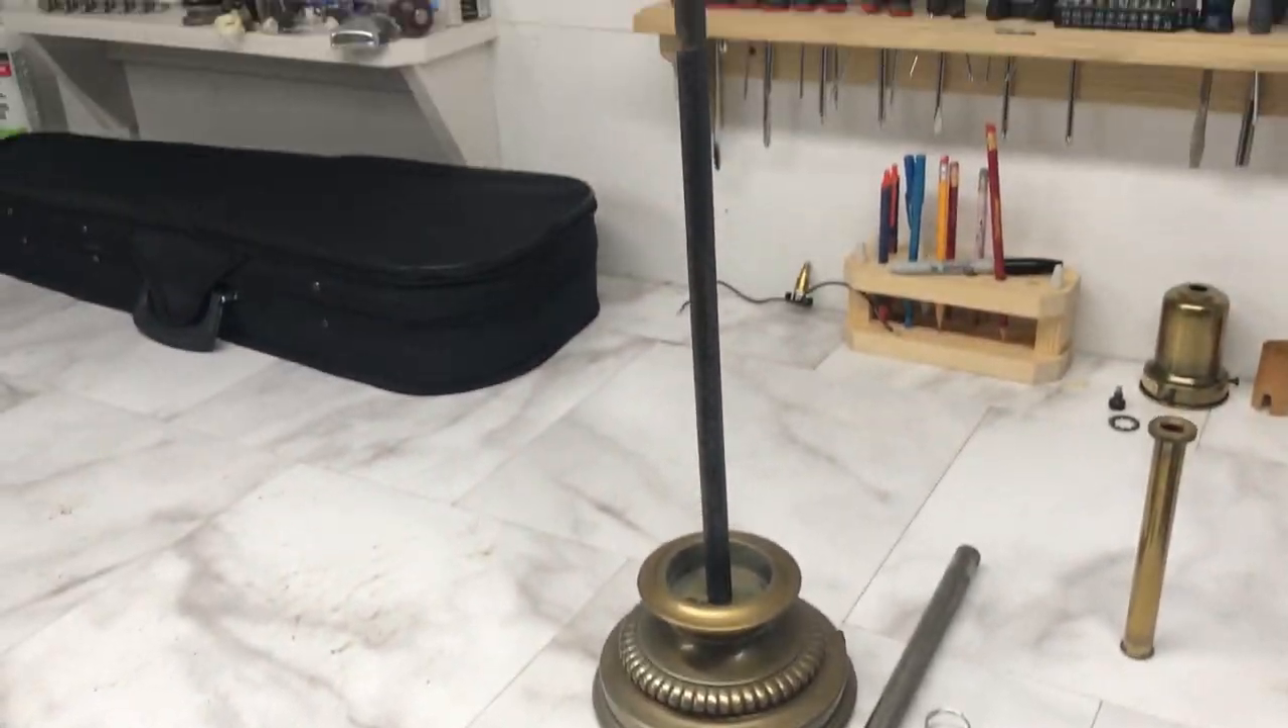Okay so the lamp has been taken apart this is the main skeleton of the lamp that I like to keep since I discovered the nice new feature of the fancy little switch.